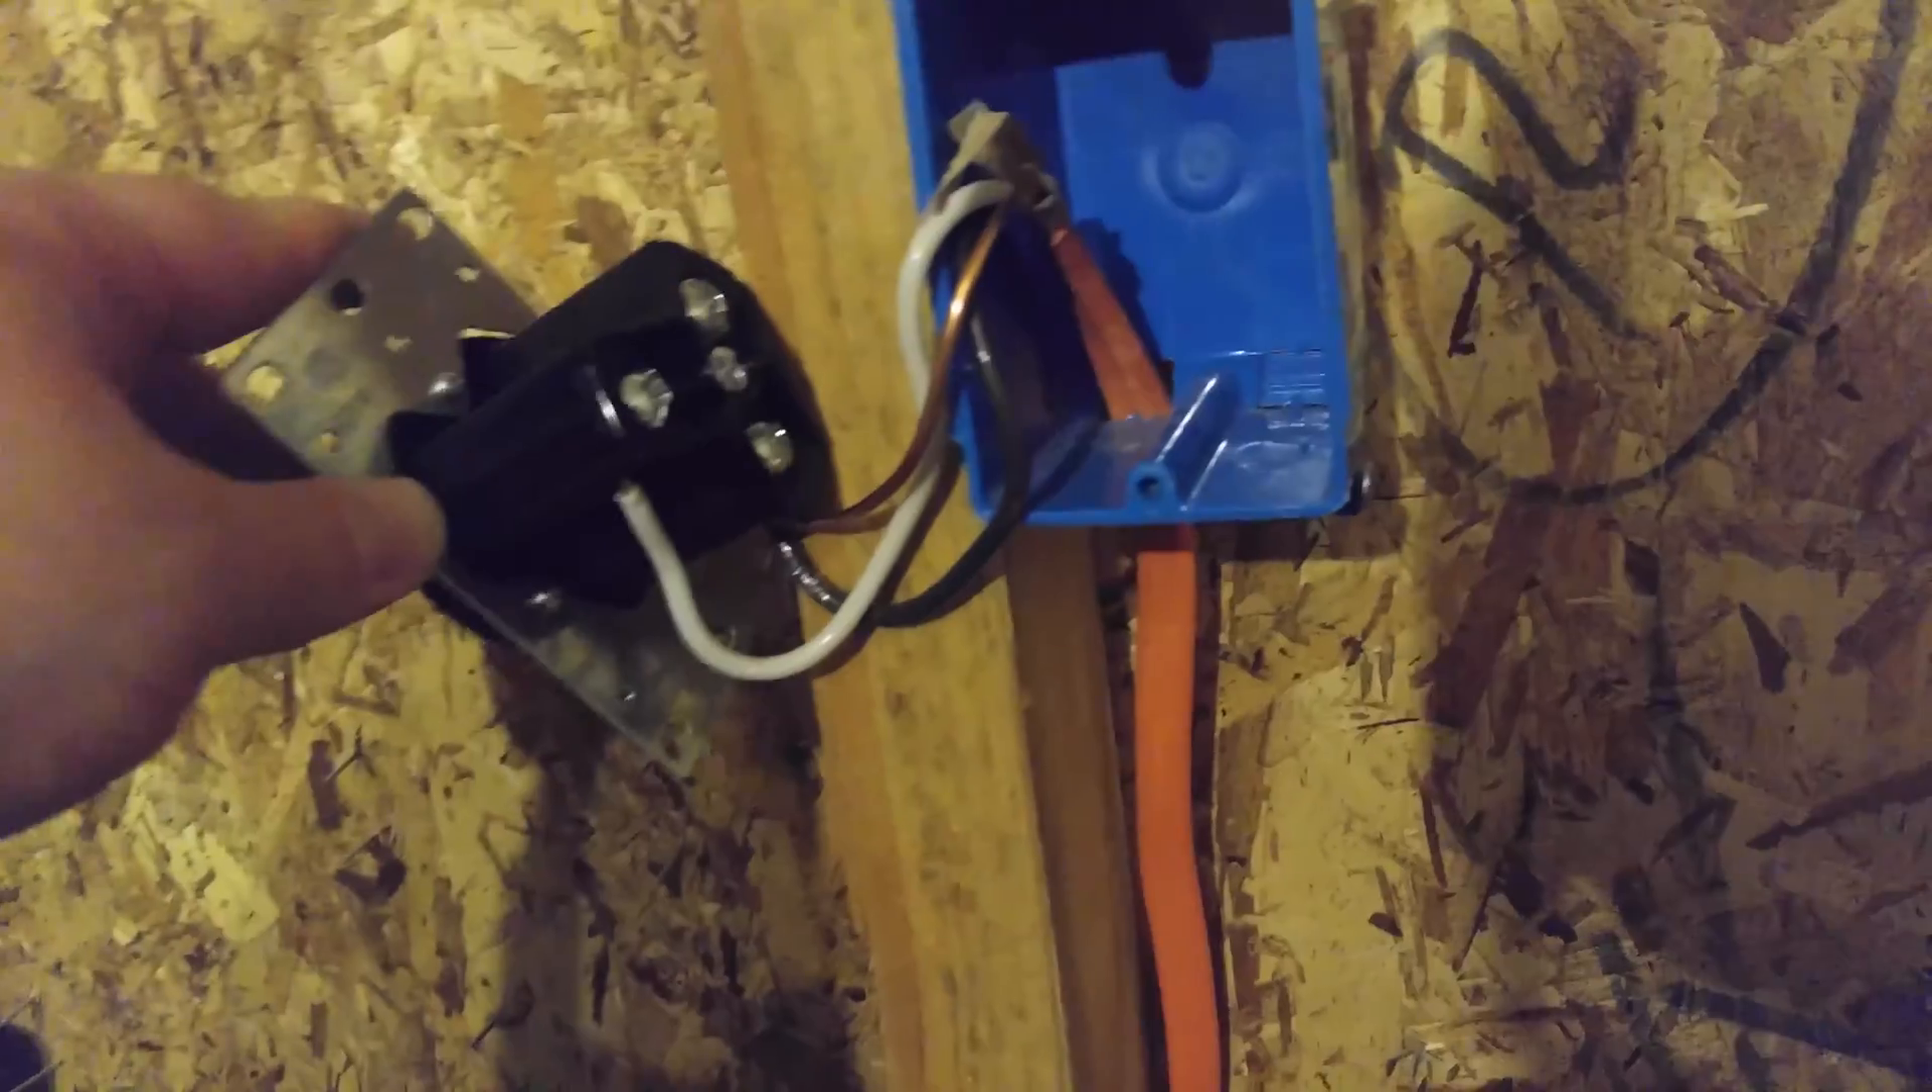I haven't taped the white wire because it is hot.